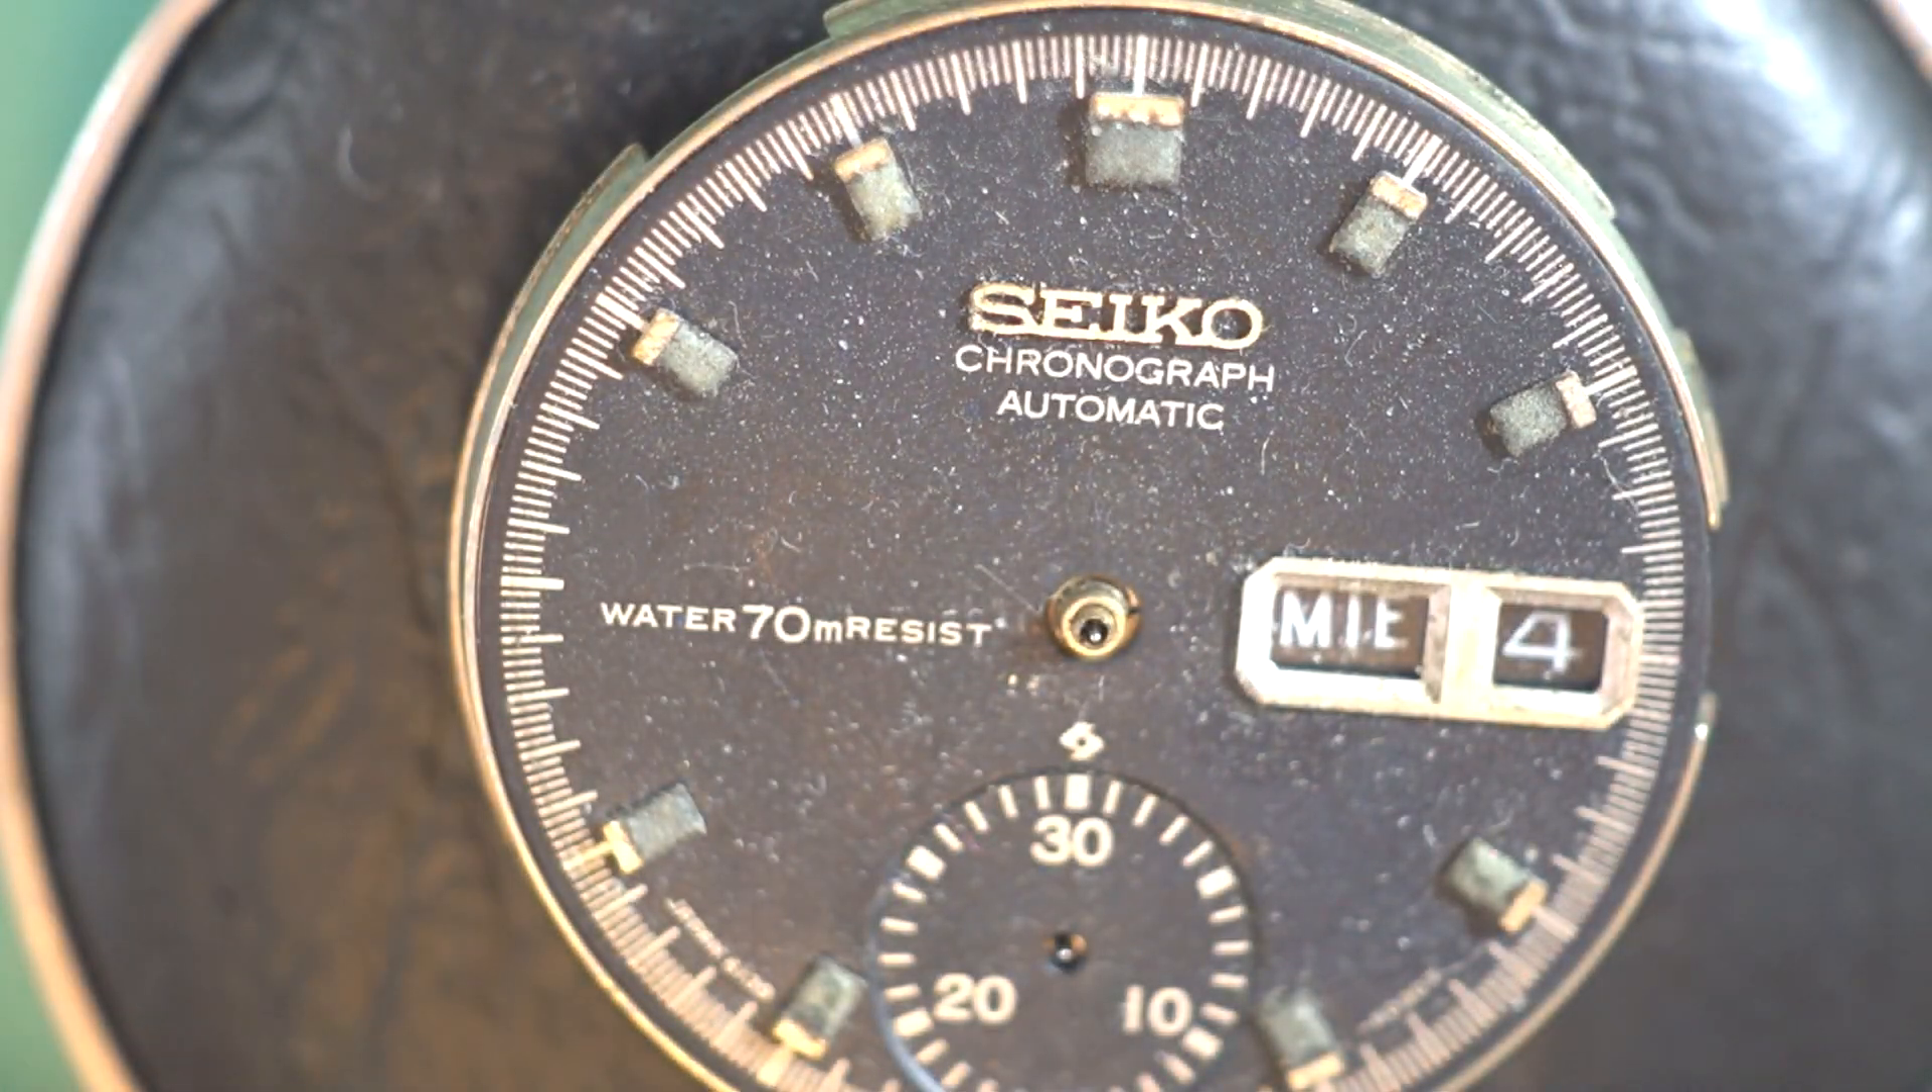Alright so now we have the hands off and I'm just going to take the dial off which is removed by two screws on the side.